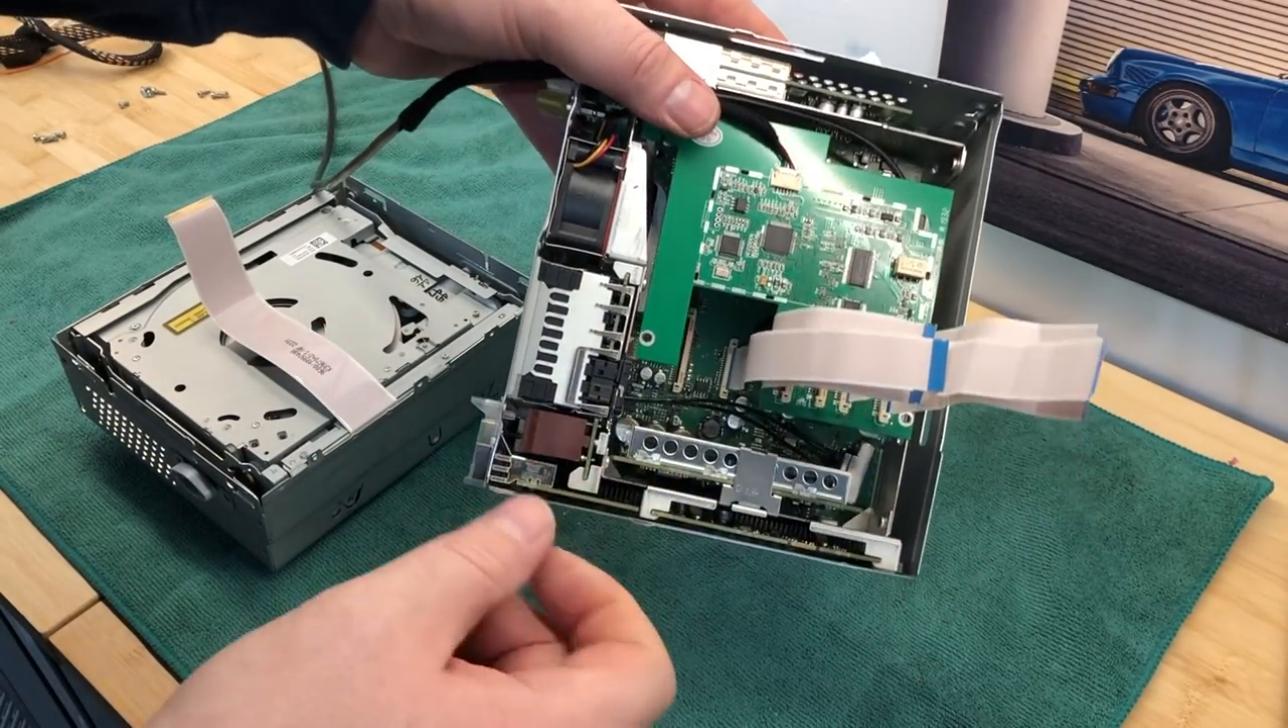Now I've got to put the cables in.